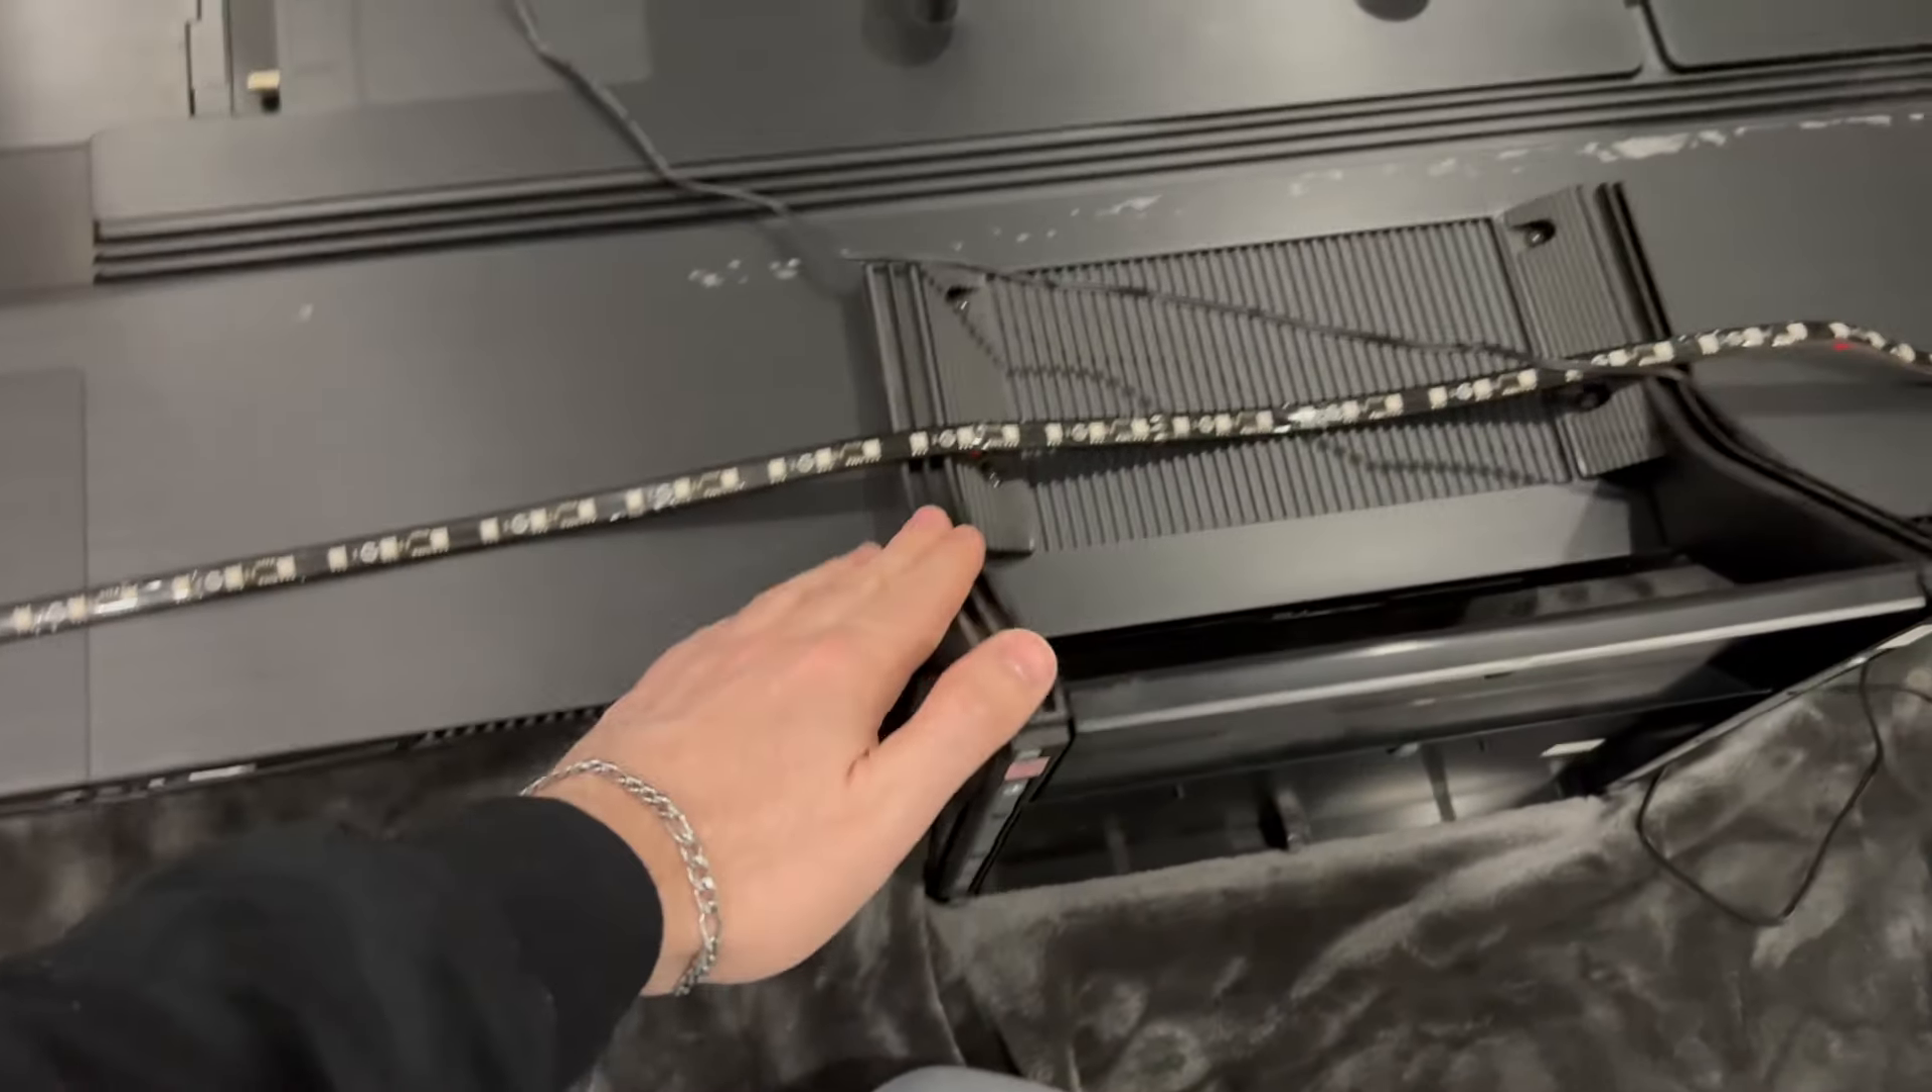The bottom of my TV has the stand and it kind of gets in the way of the light strip but I'm just going to have it stick over top of it.